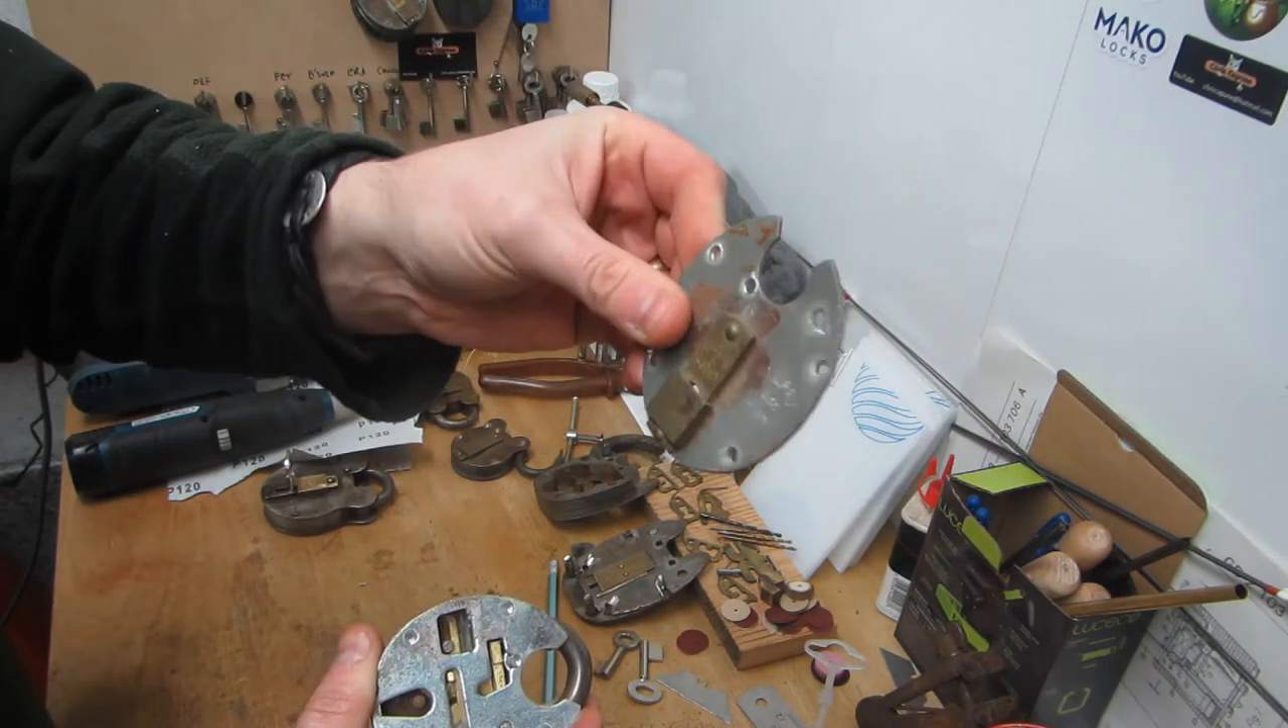There's the front cover that's off.